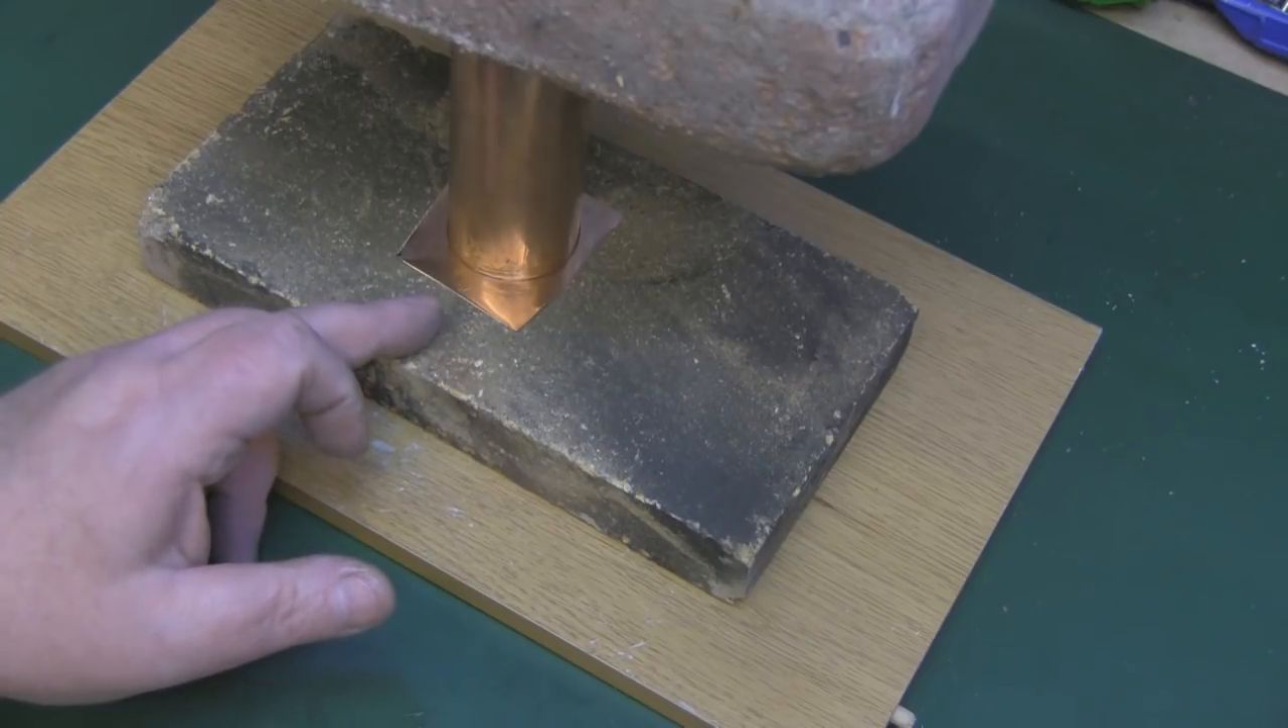So I've got a heat brick on here just to keep the heat away from the bottom of the bench and I've got the tube sat on the copper plate here as you can see.